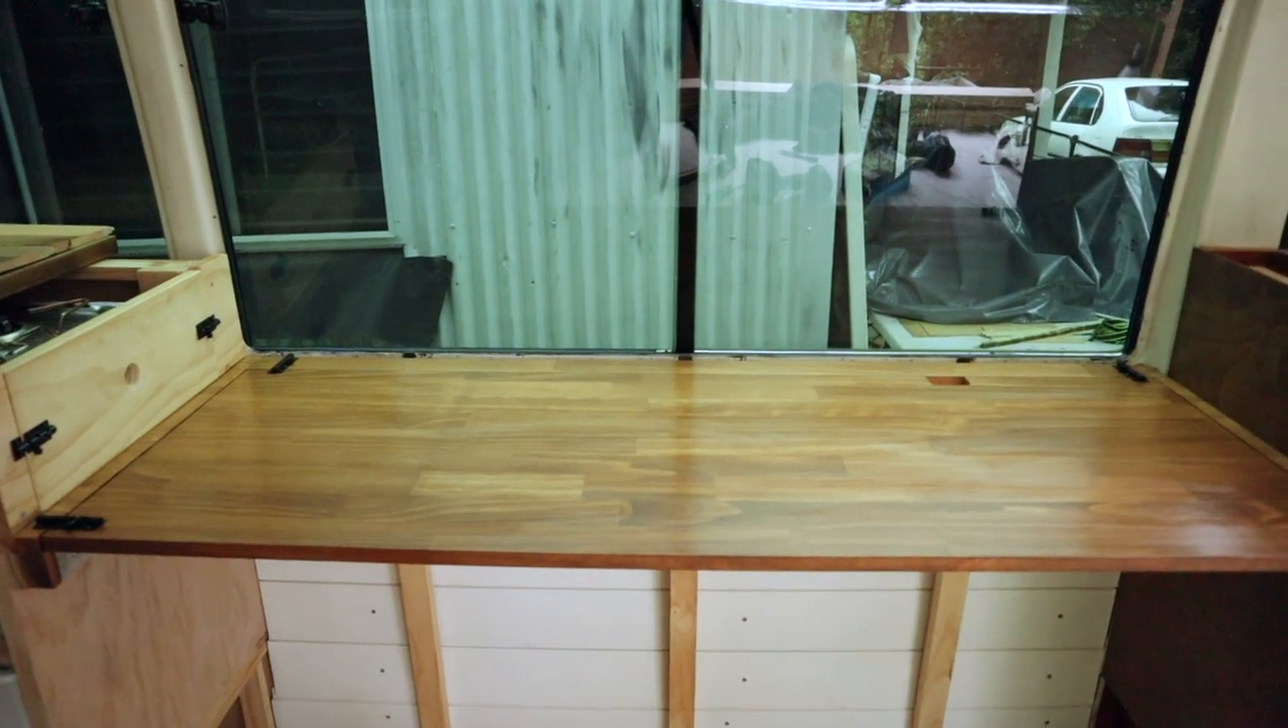And there it is. One removable table.